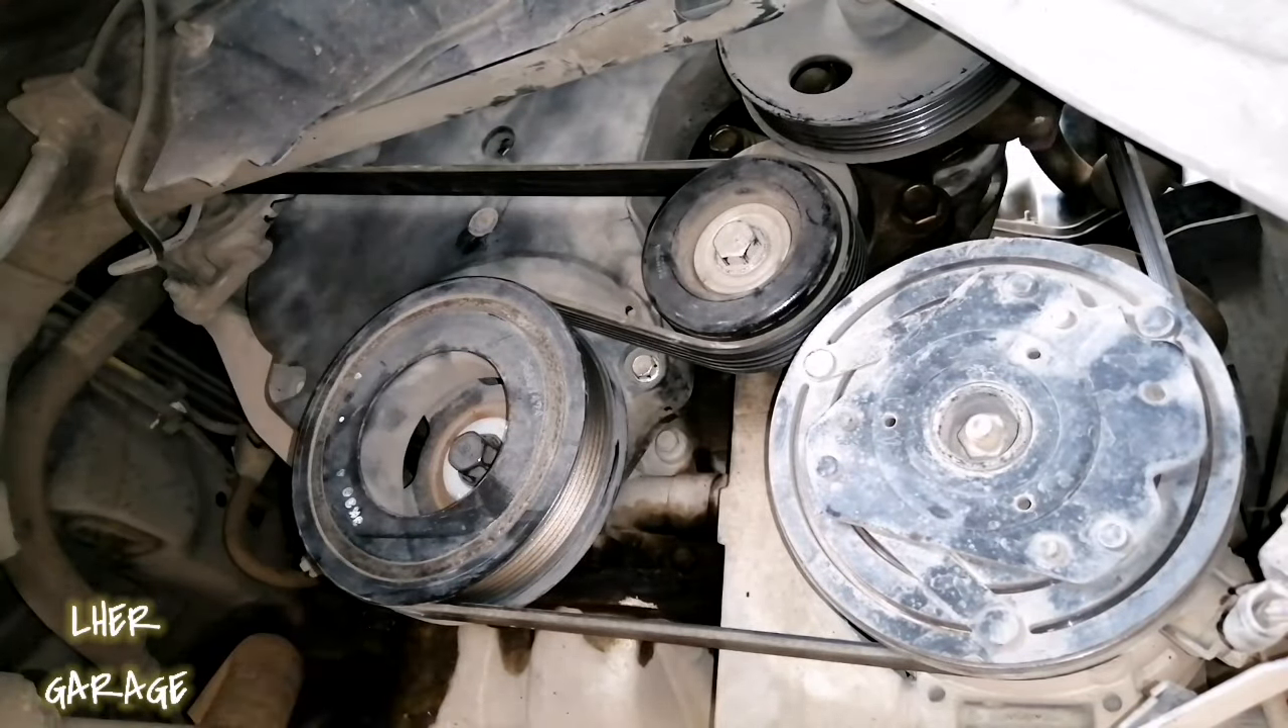Y ya prácticamente quedó puesta la banda.